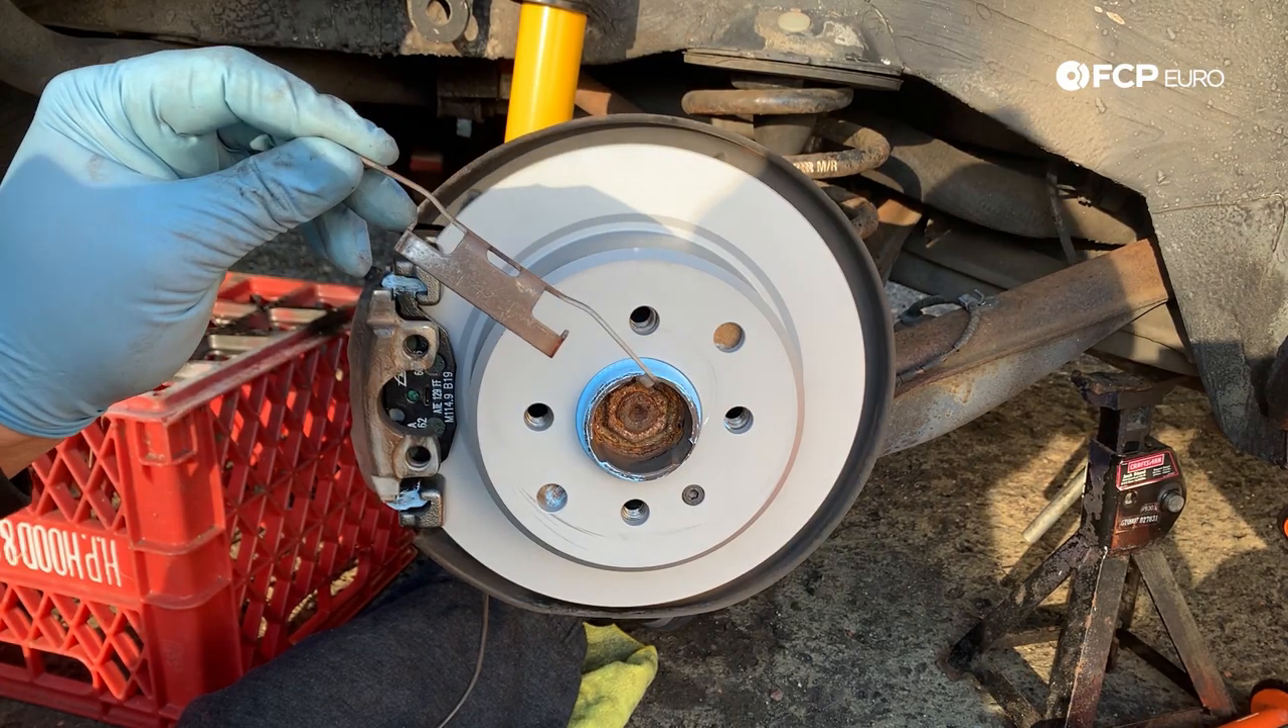Now all that's left to do is put on the anti-rattle clip.